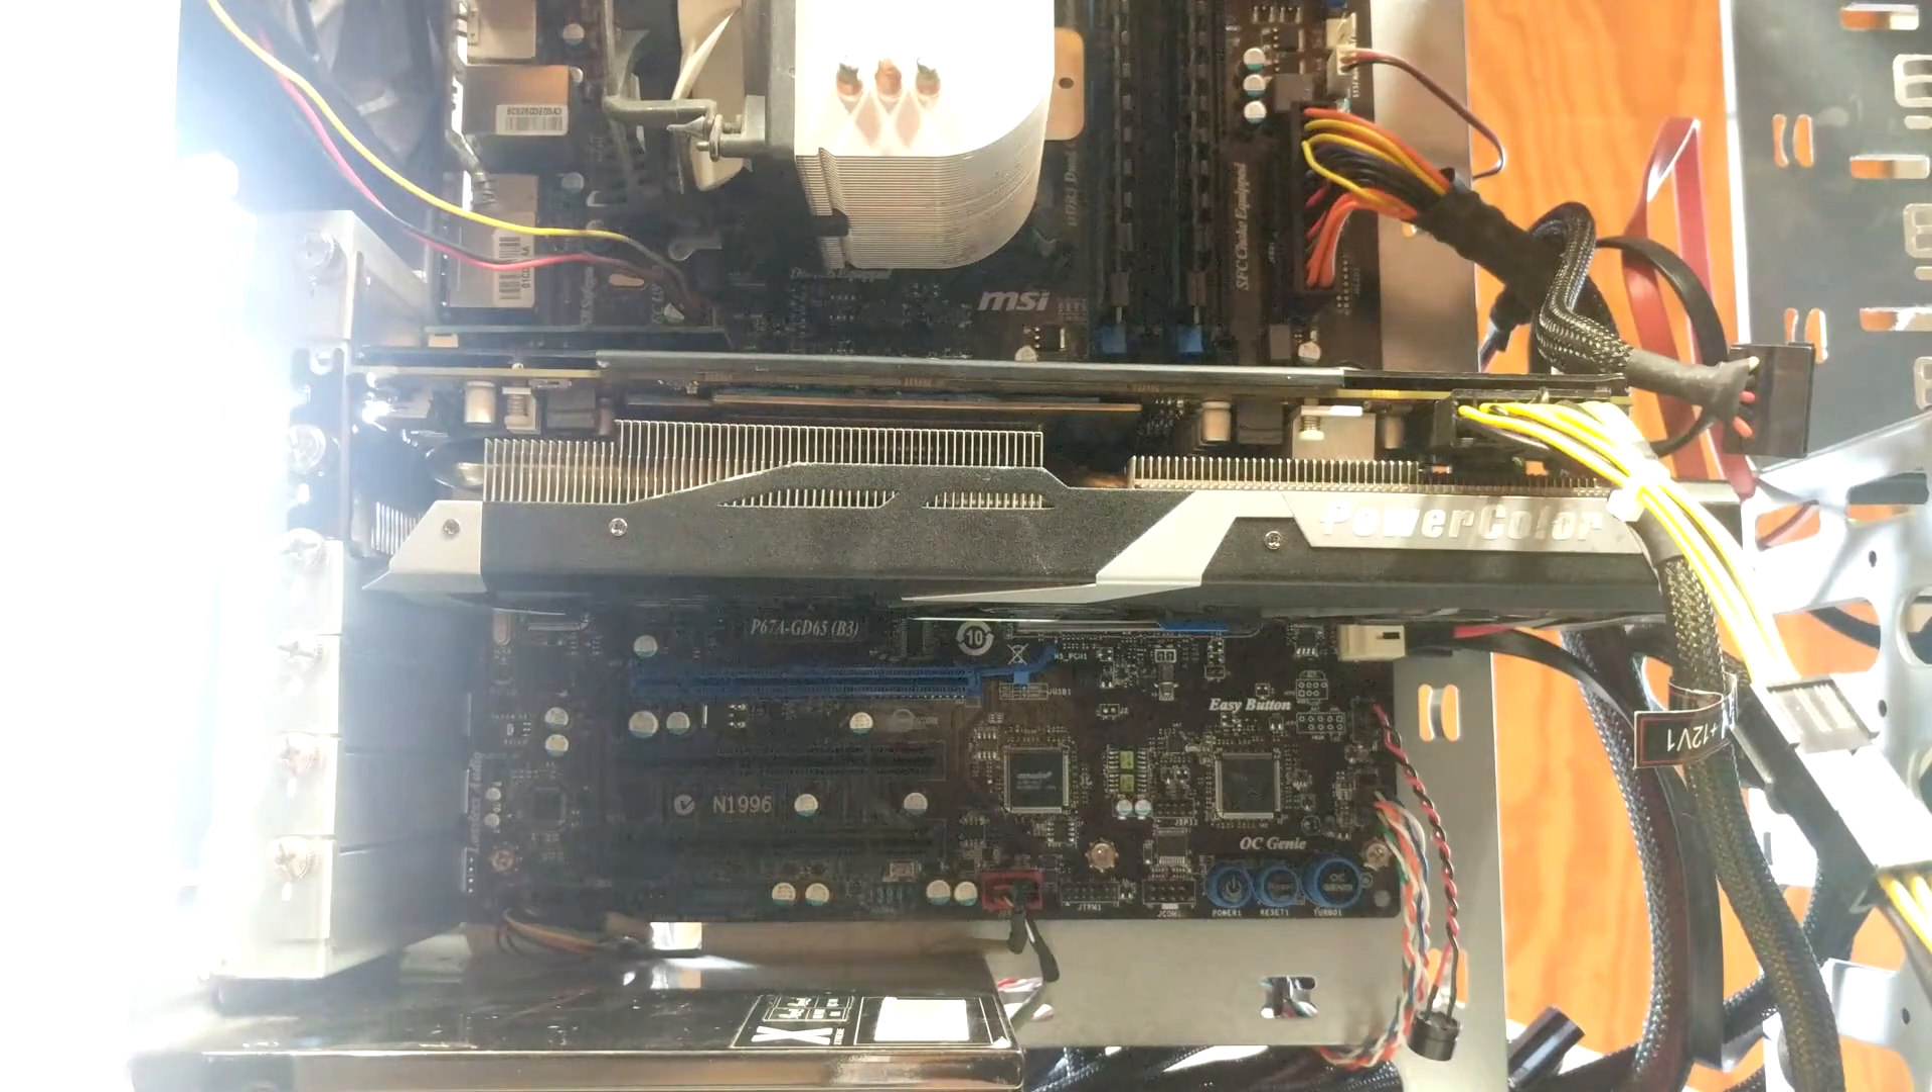And there you go, you have your new video card installed.